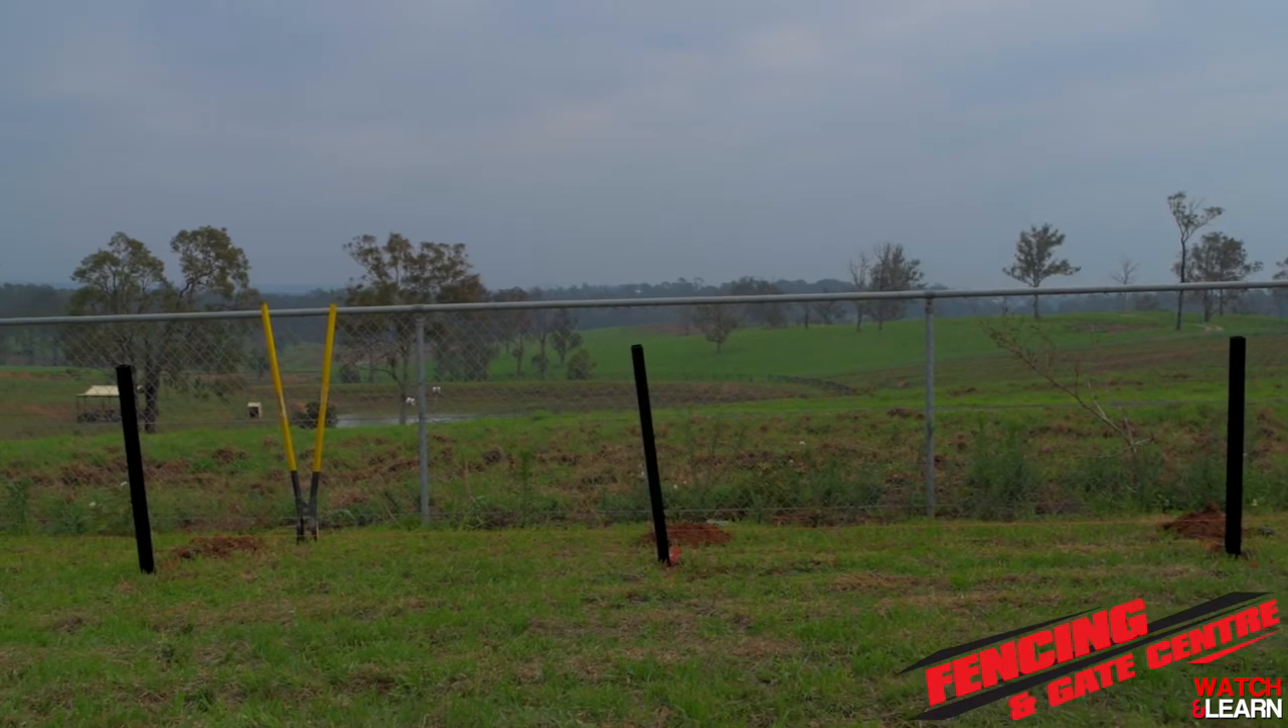As you can see we've now dug all our holes and placed our 1500 high posts in for our 900 high panels.